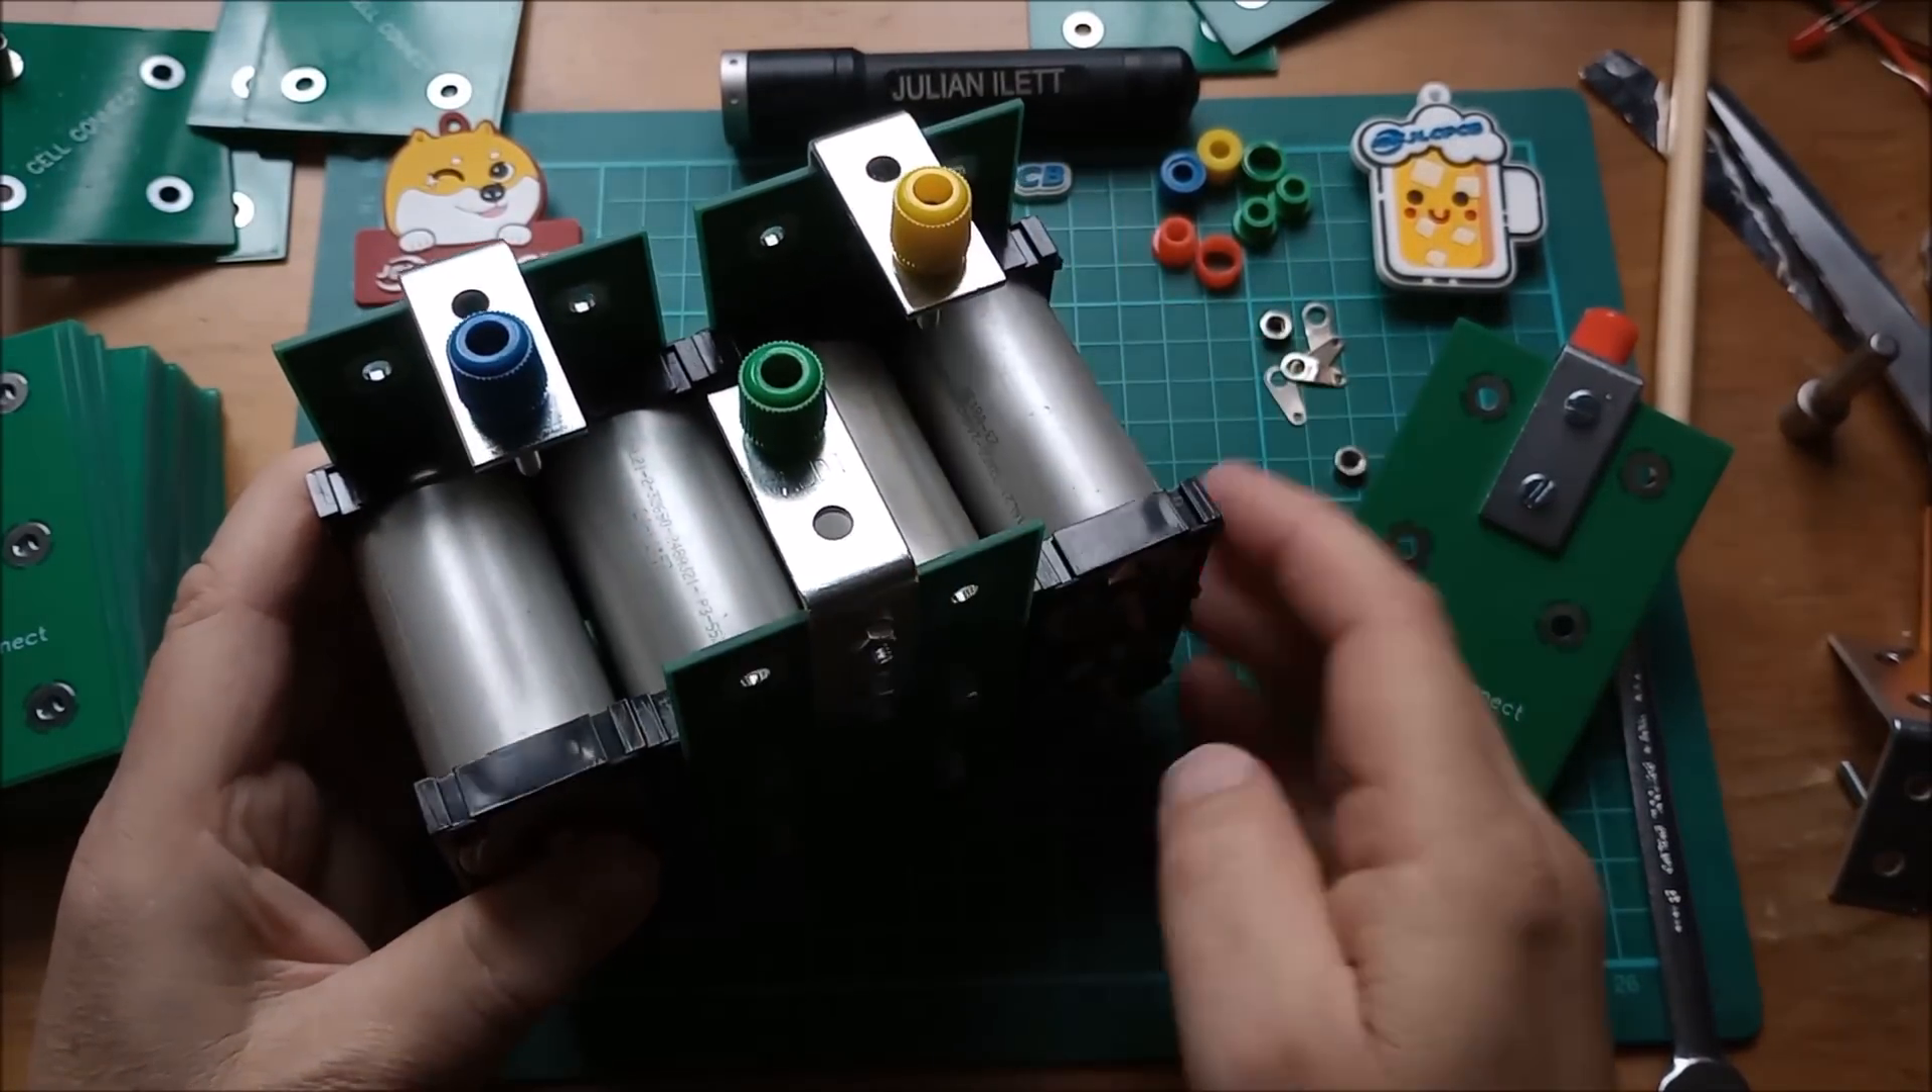That's the uh yellow green and blue done now i need to put on the most positive connection which is red.